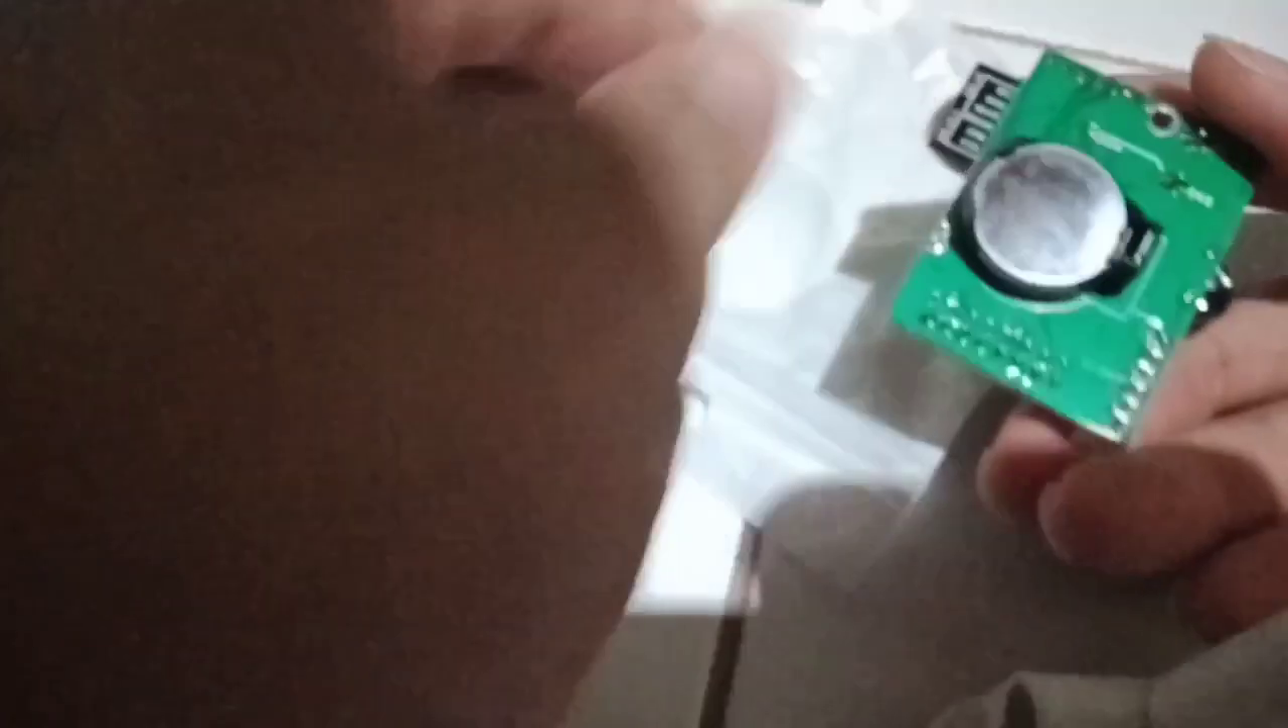Oke Jam Baterai Jam Sudah Terpasang.